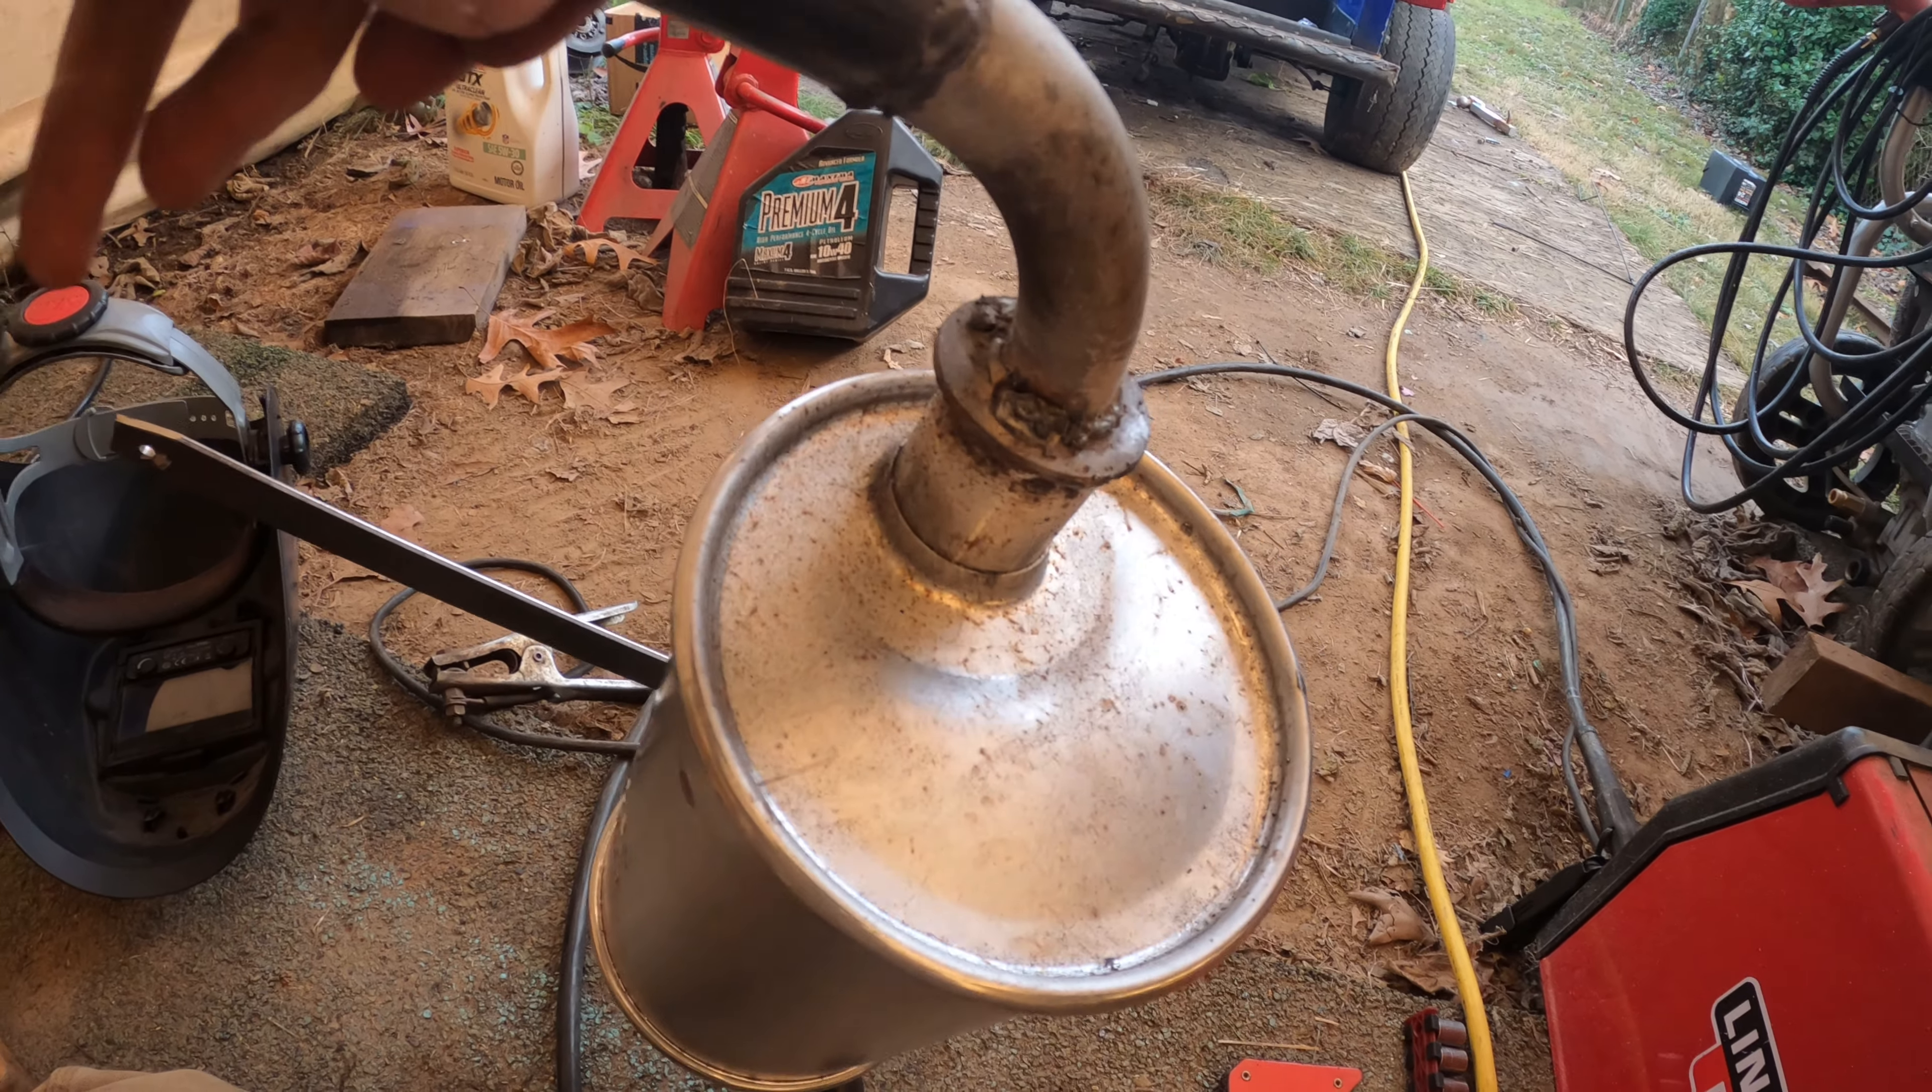I took a washer and weld it to the top of the exhaust and the pipe fit right in there.